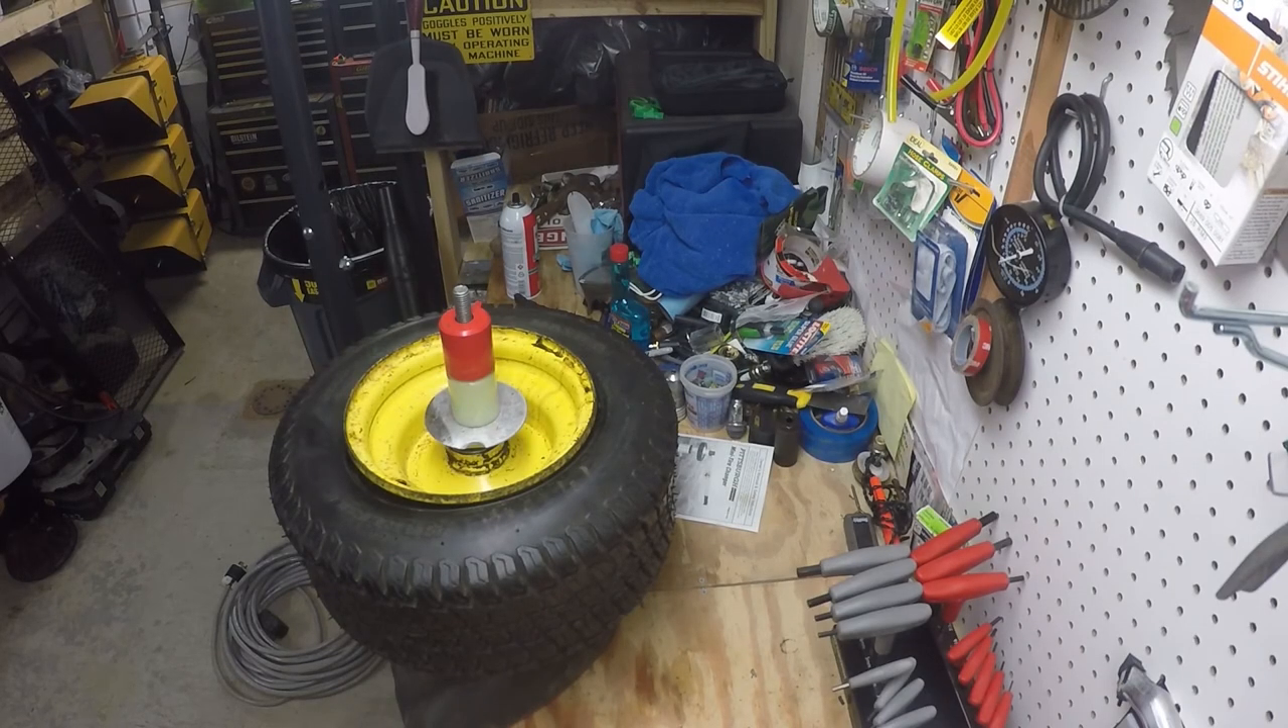All right so um we got the tire all the way on there as you can see i don't have a valve stem right now.